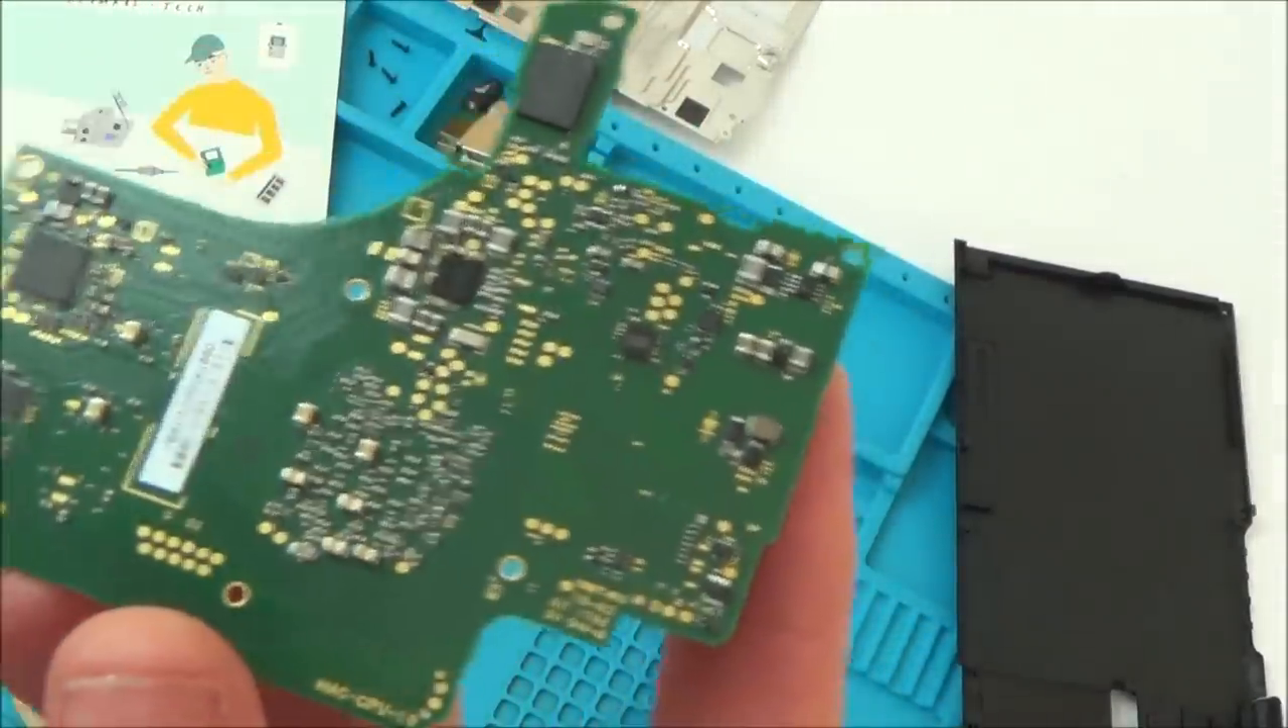So we have the board out now.